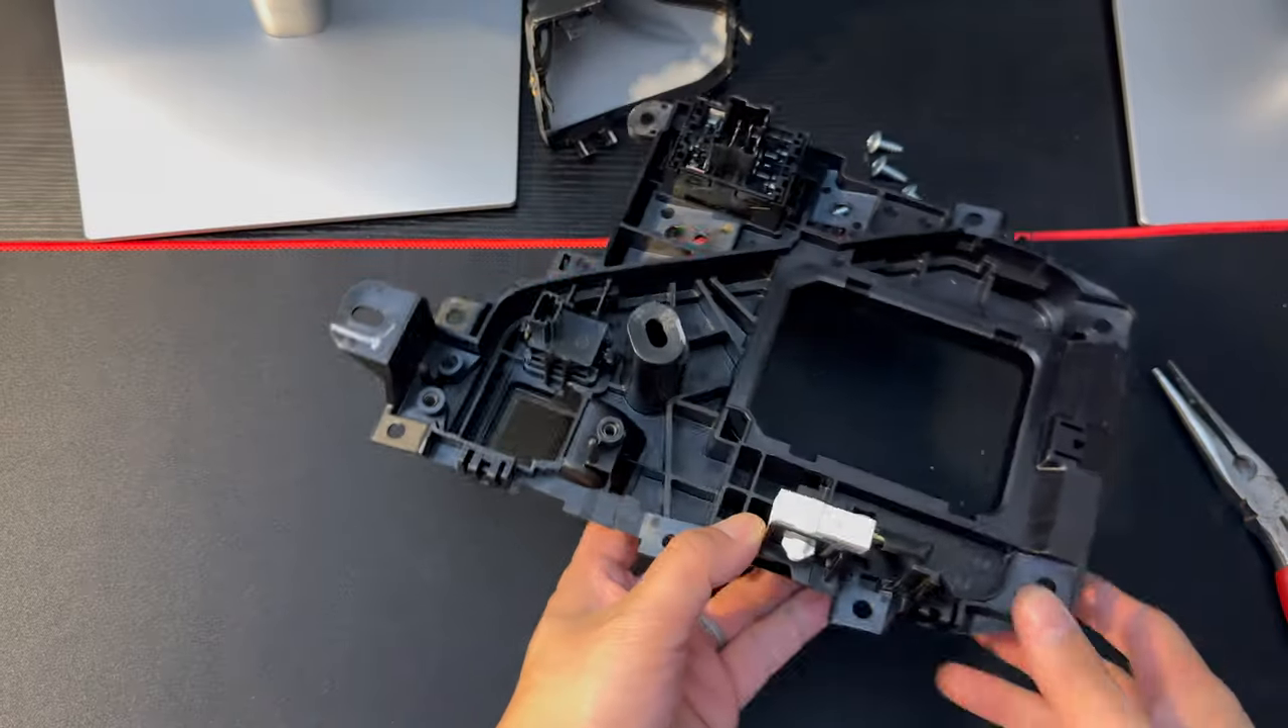Okay, so as you can see I was able to get all the wiring out.